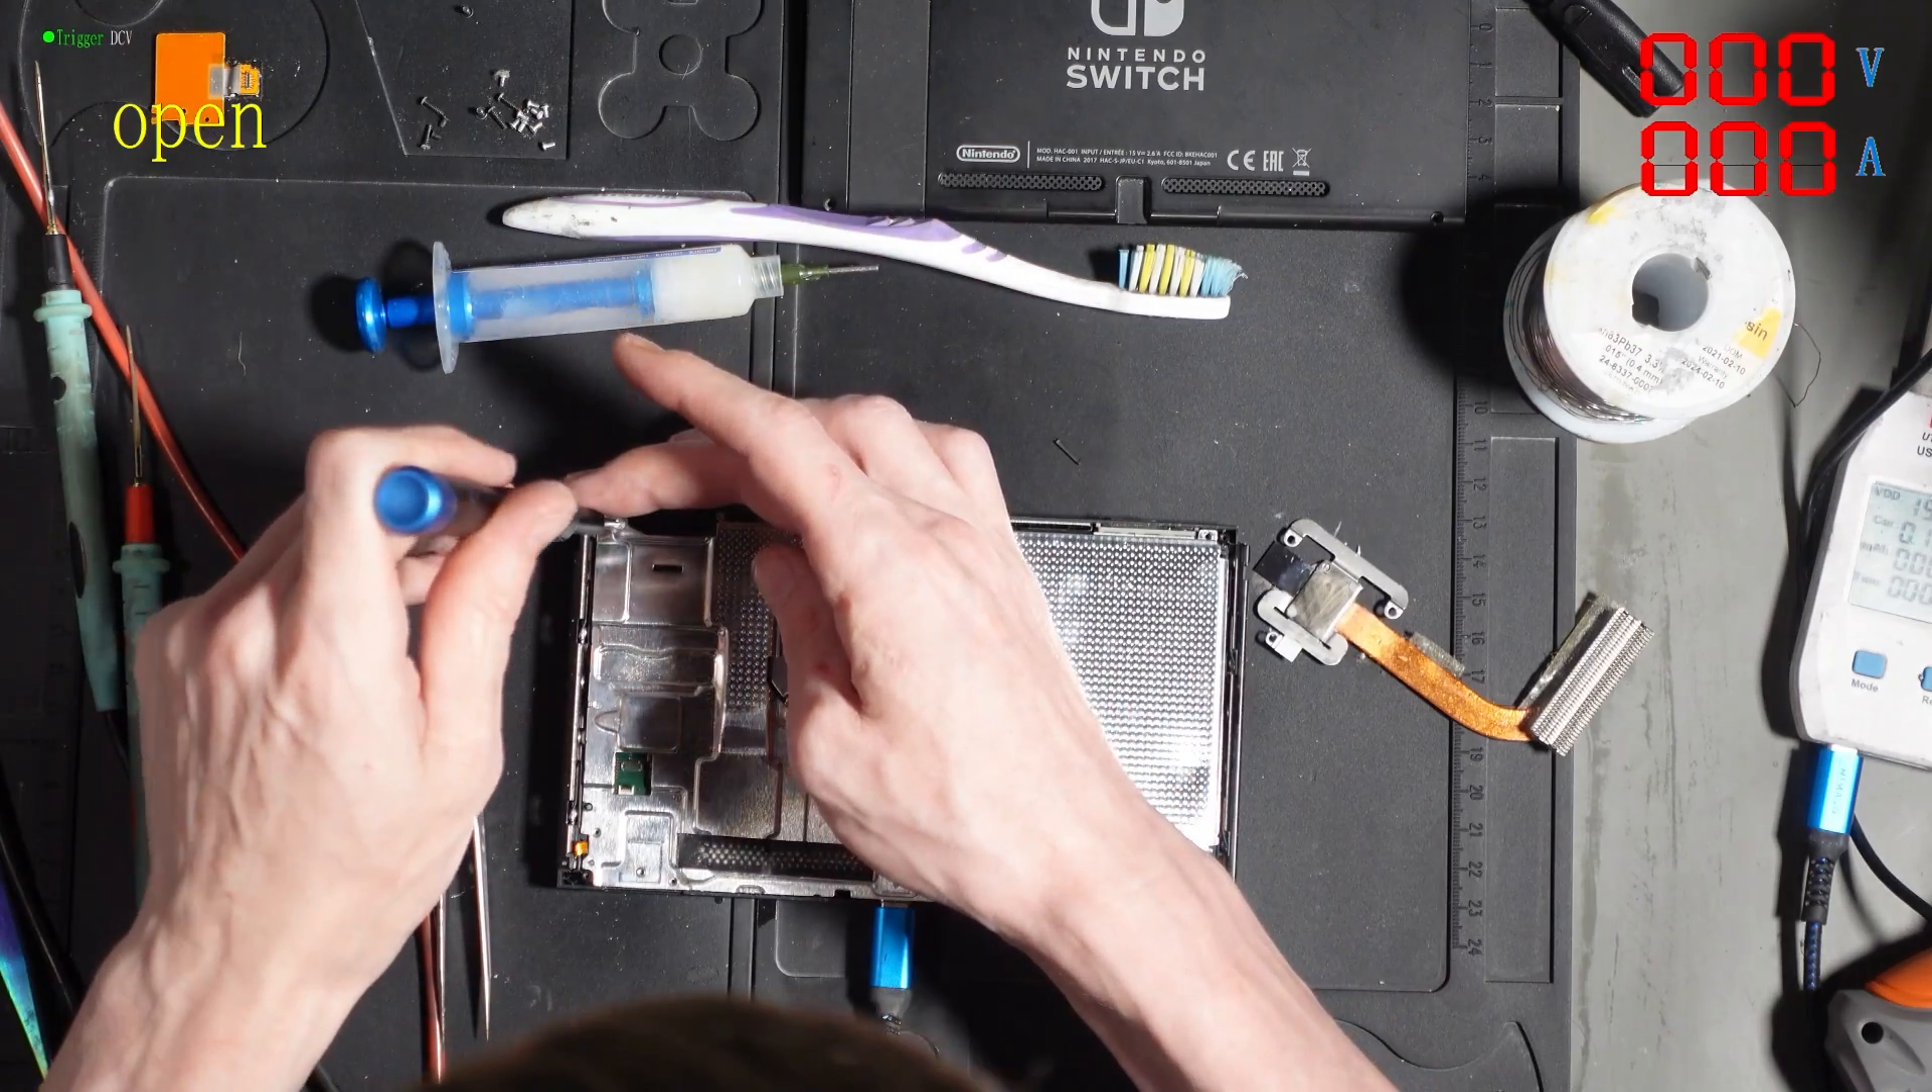Oh, I forgot to put the heatsink on.